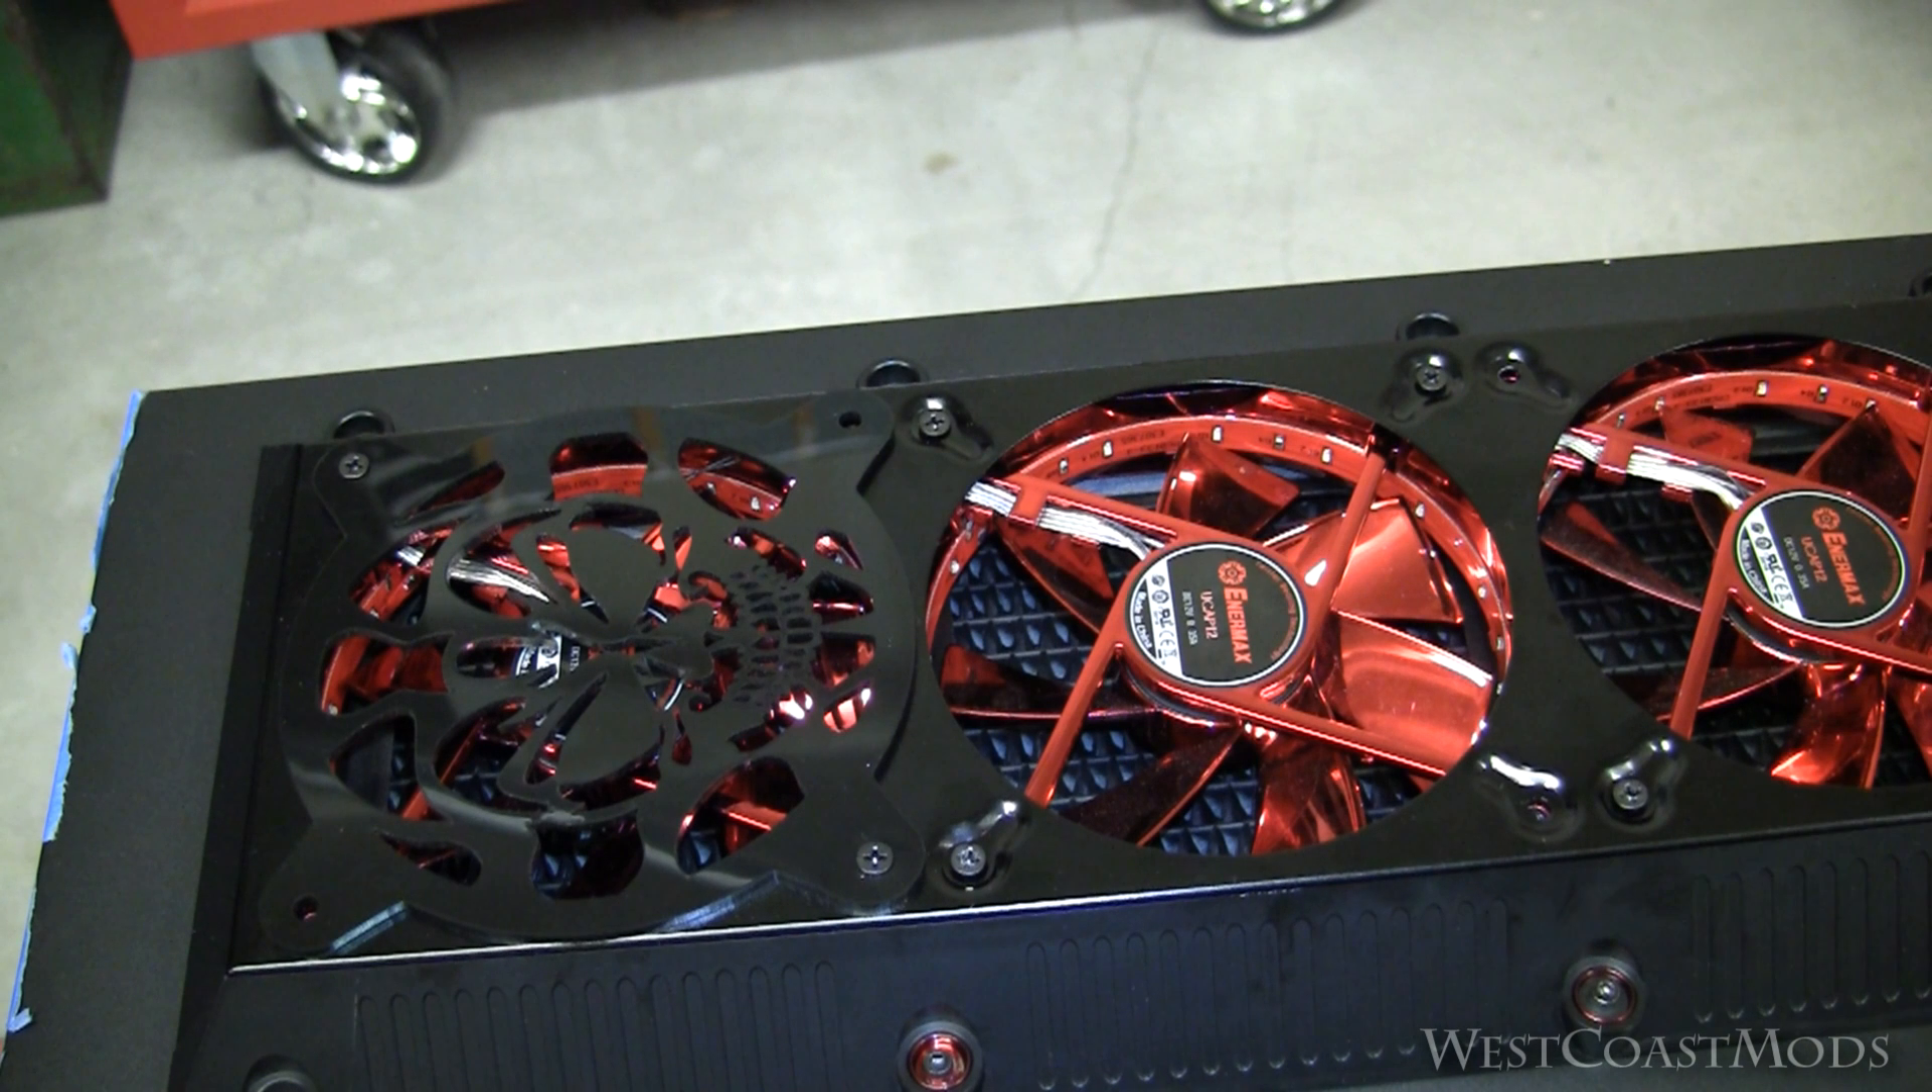But as you can see I just, I went ahead and just mocked up one fan grill. And actually I've only put in enough screws just to hold this down.